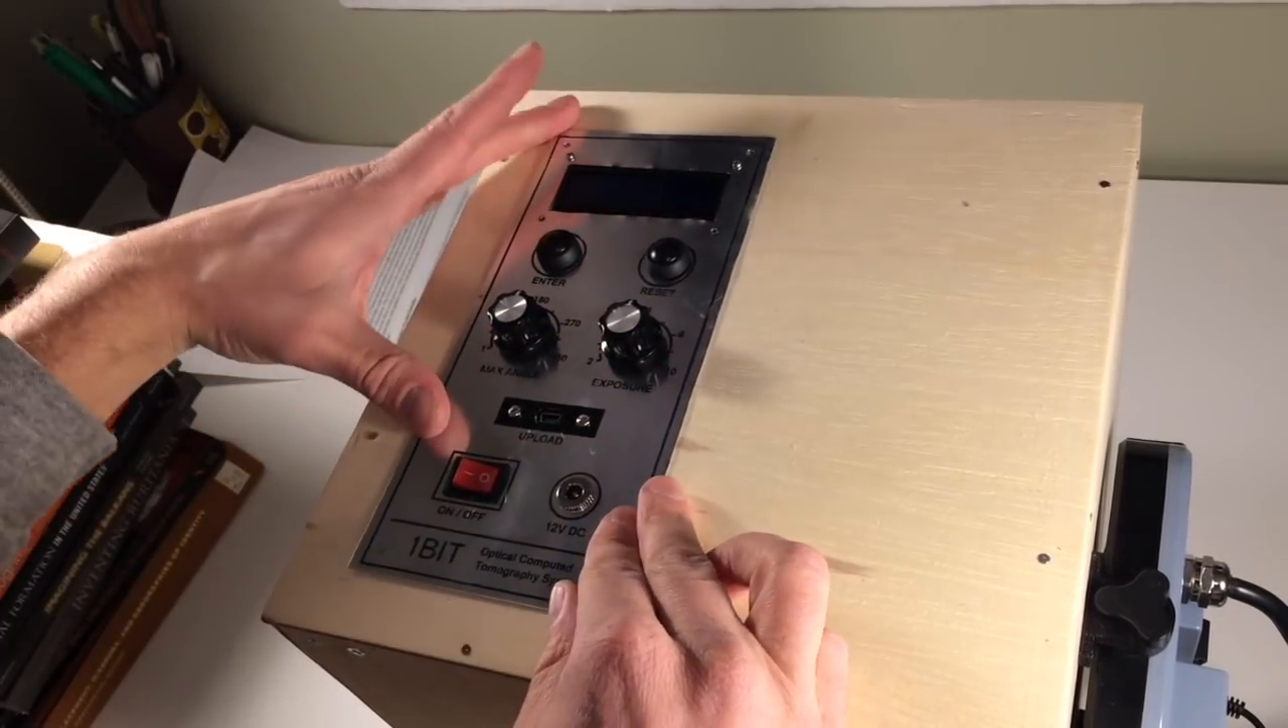I drilled out holes with a drill press or Dremel and then placed the switches, LCD screen, and potentiometers onto the panel.